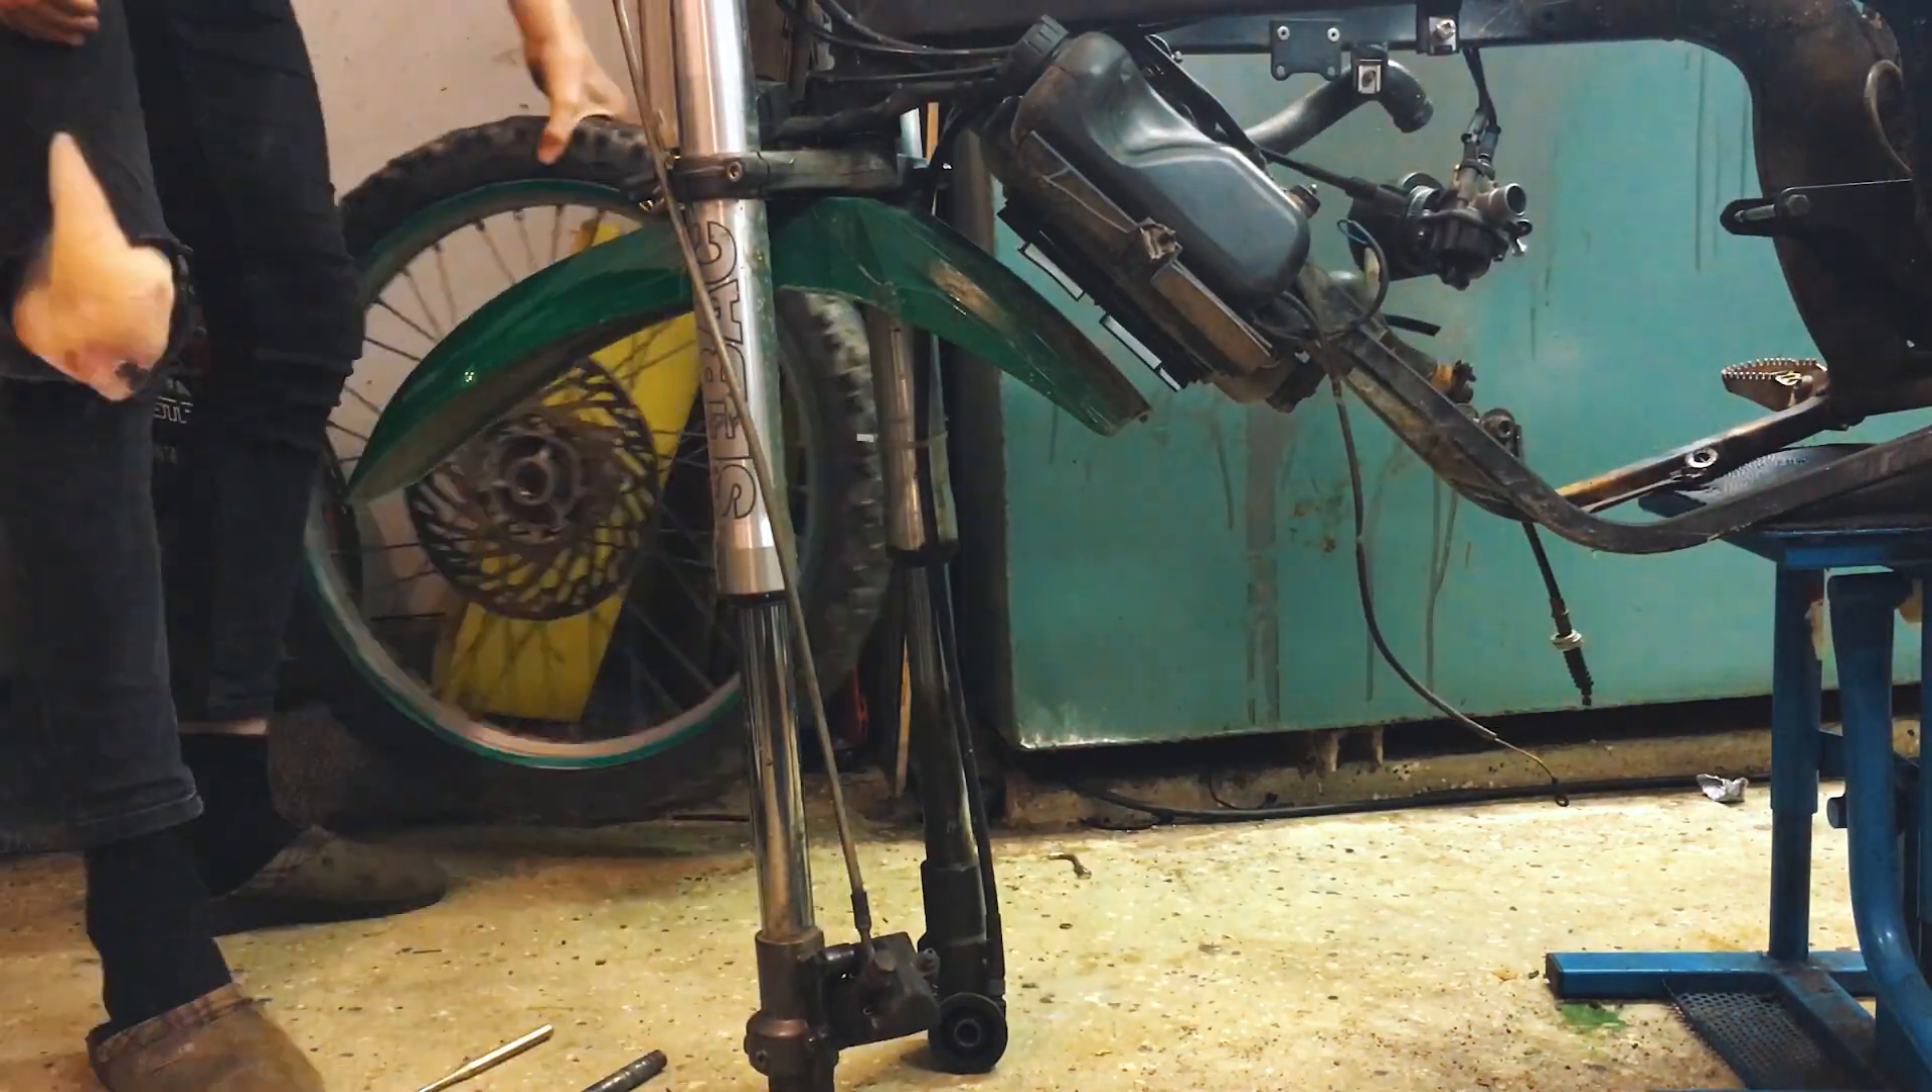Alright so now we got the front wheel off.